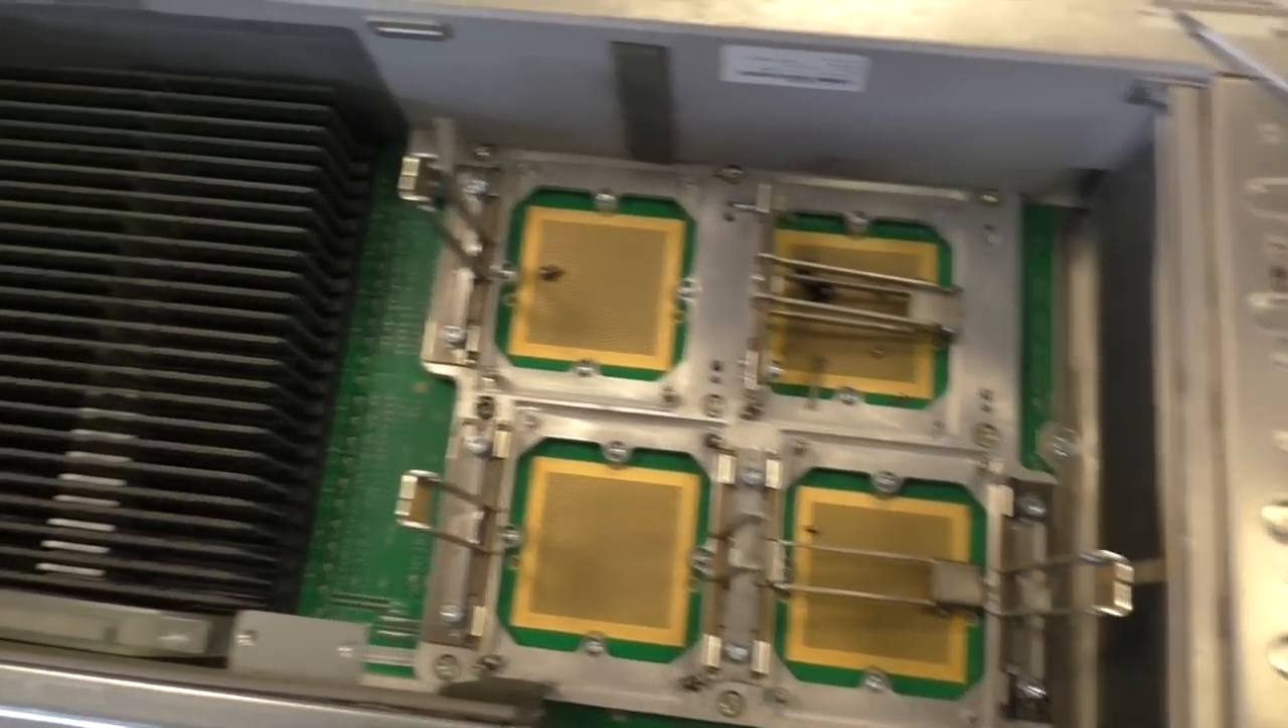CPUs are removed. There's a whole bunch of memory.